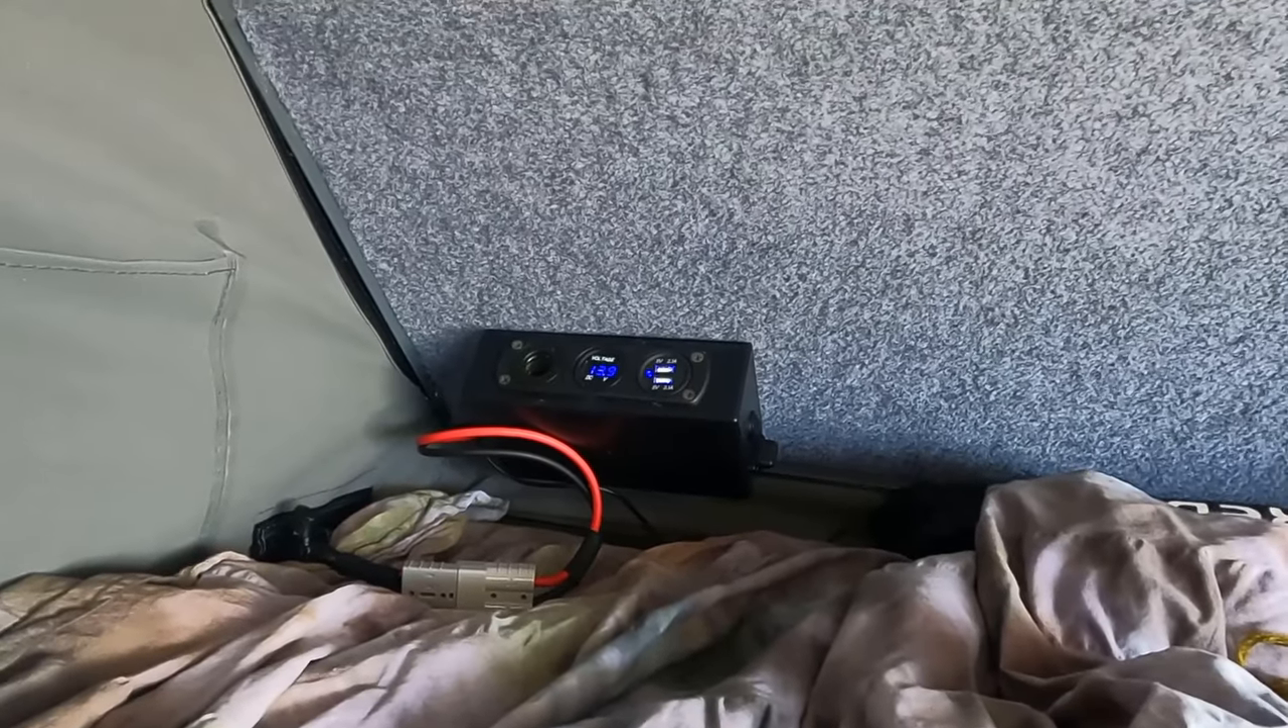Uh i've also added my power box that controls the power 12 volt power to the camper for charging phones and that sort of stuff.